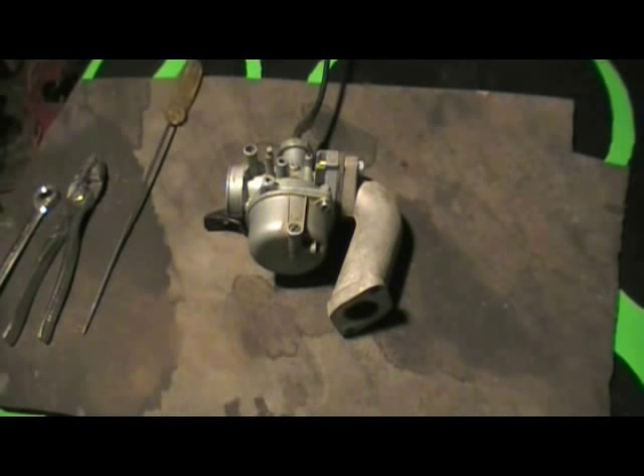Now, I've taken the entire assembly out of the bike because I couldn't fit the whole bike in my shop.